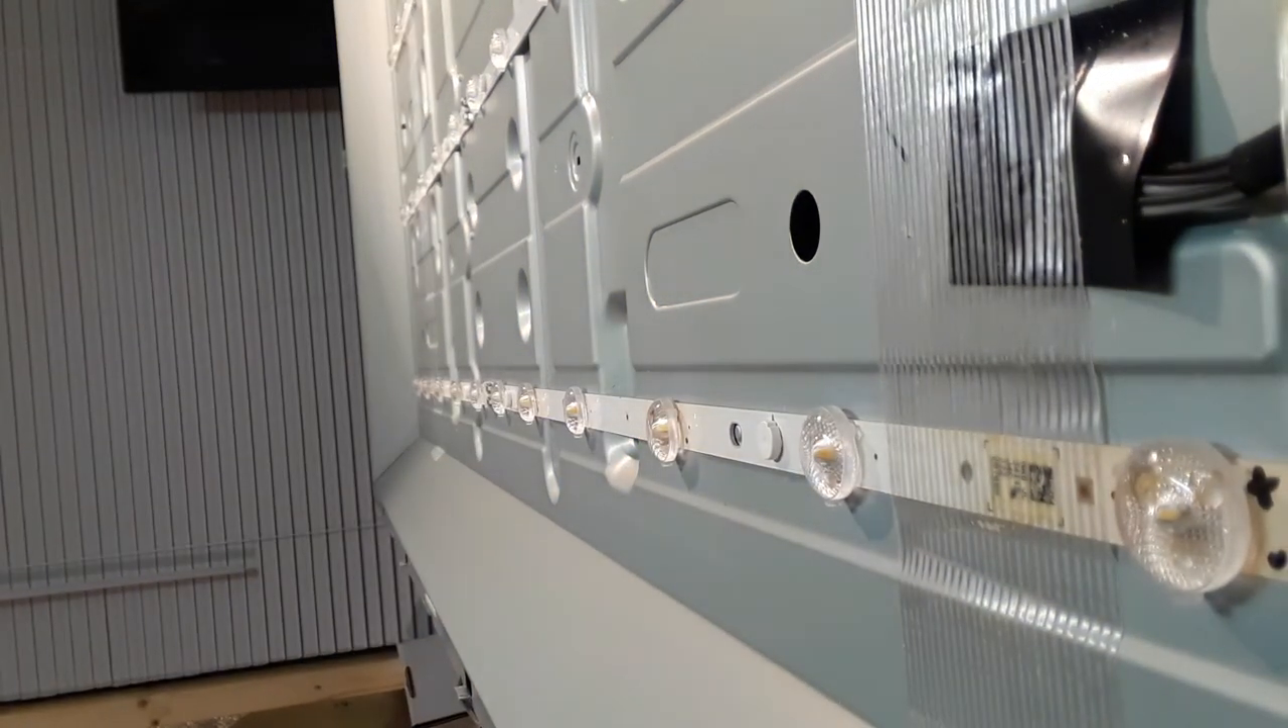And all the lens caps are now on as well.